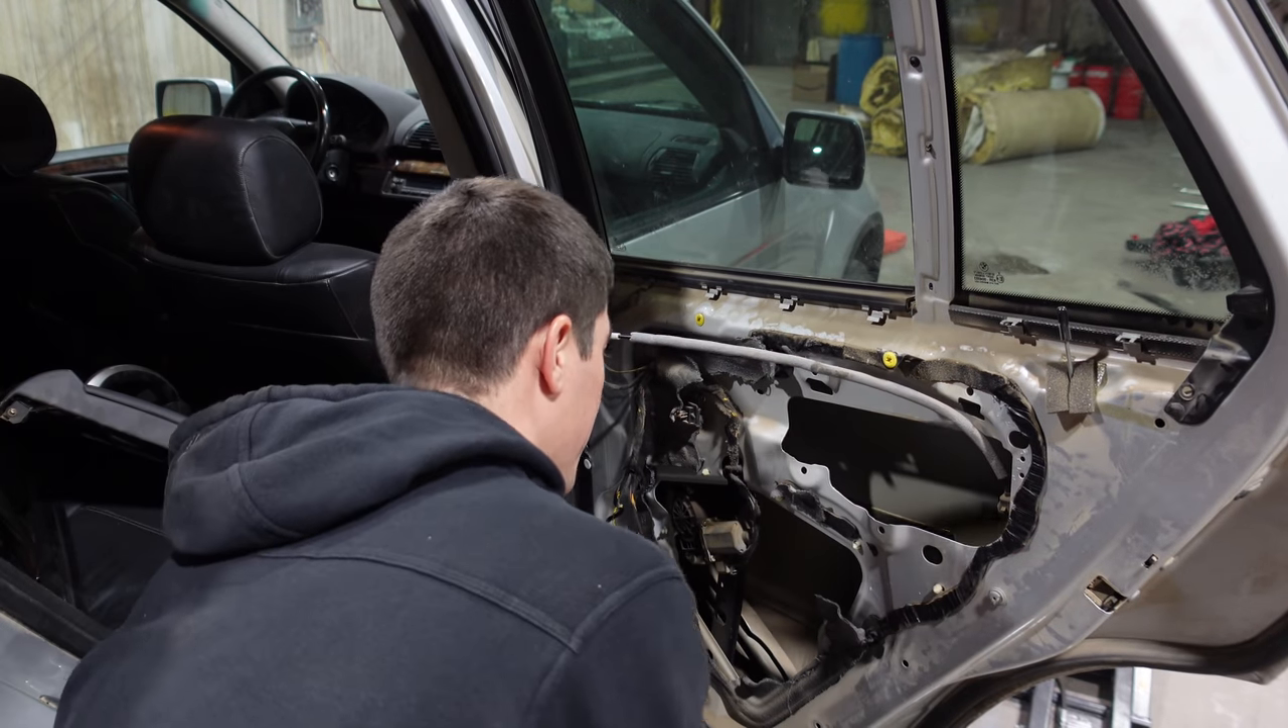The door panel was off for us and everything.